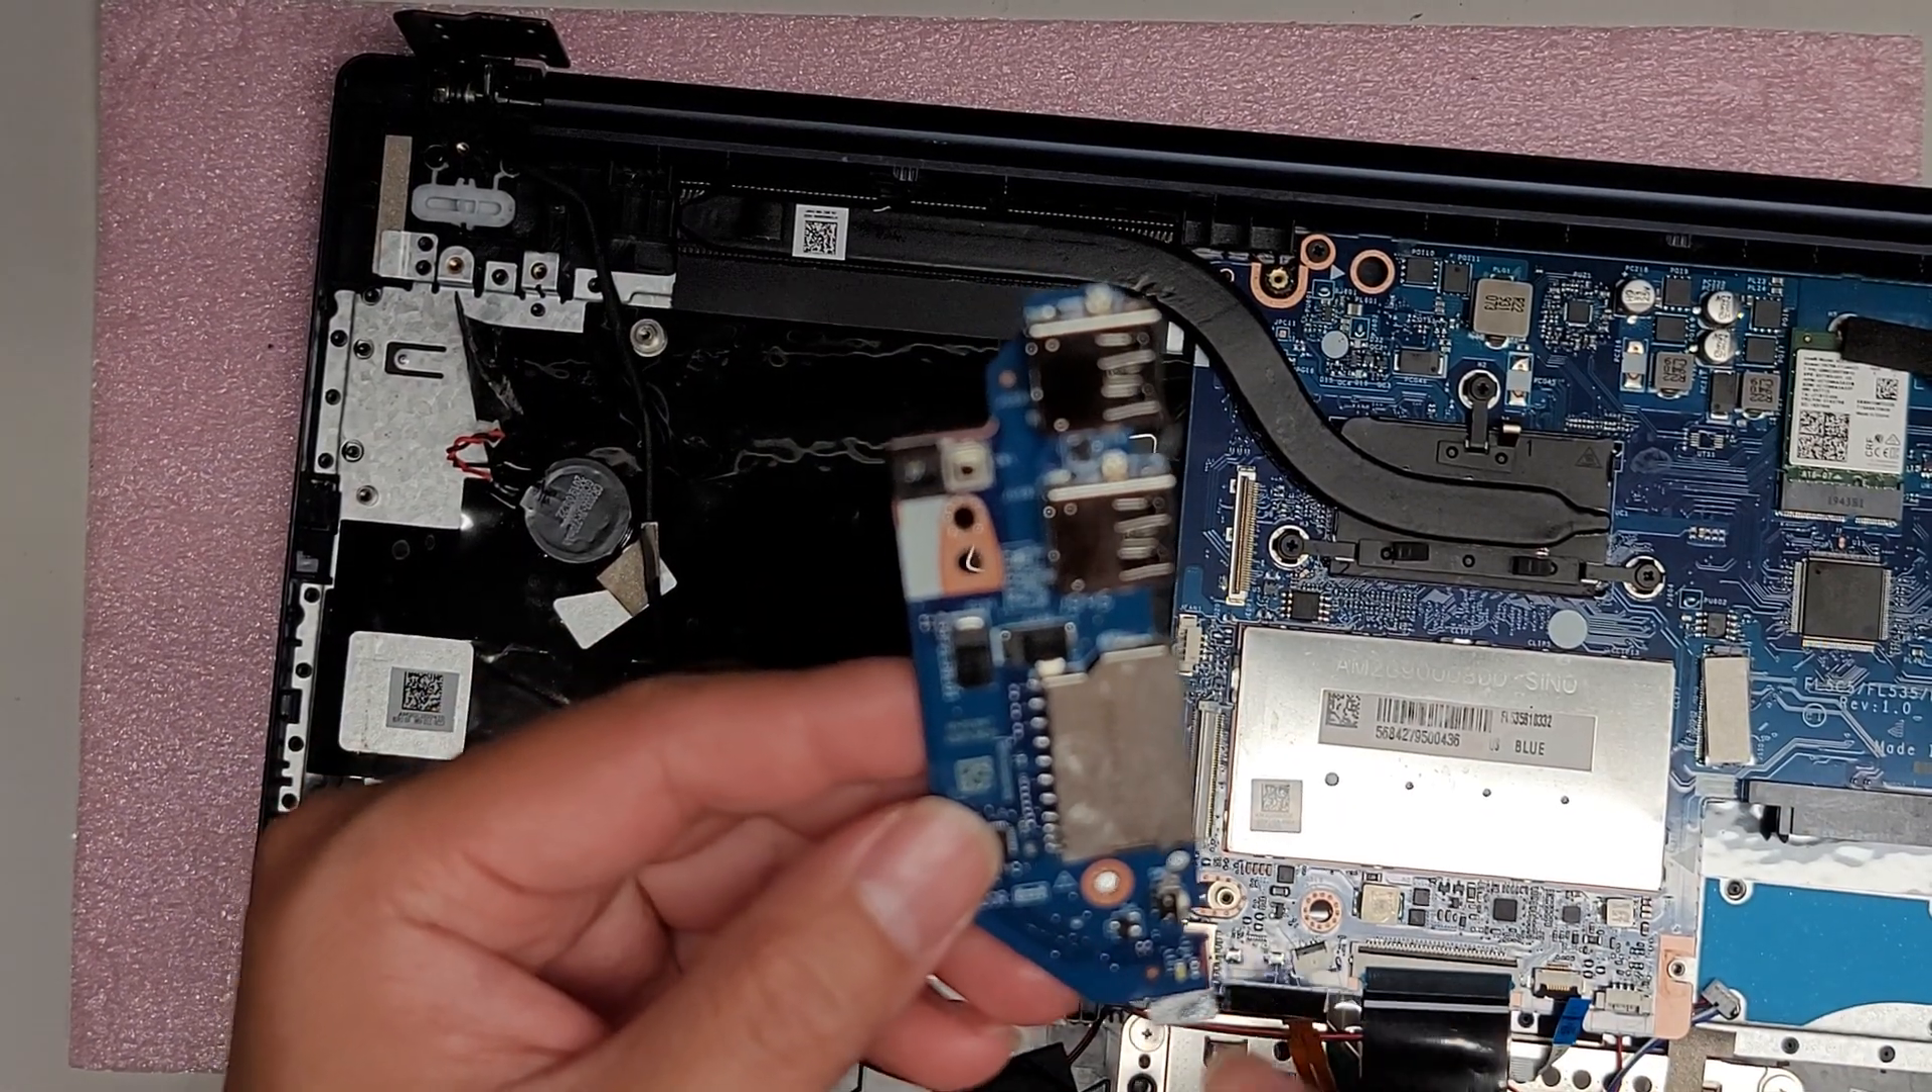Now you got the board out.